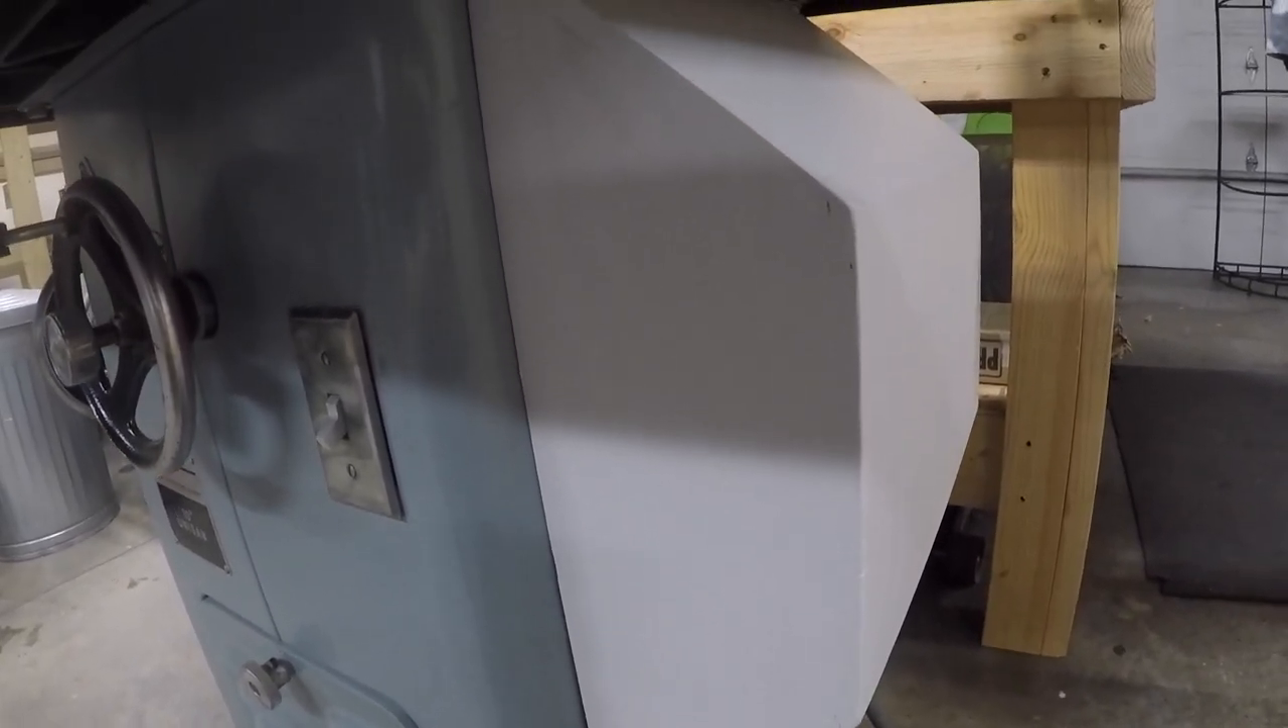The cover is installed has a coat of primer on it and some filler.